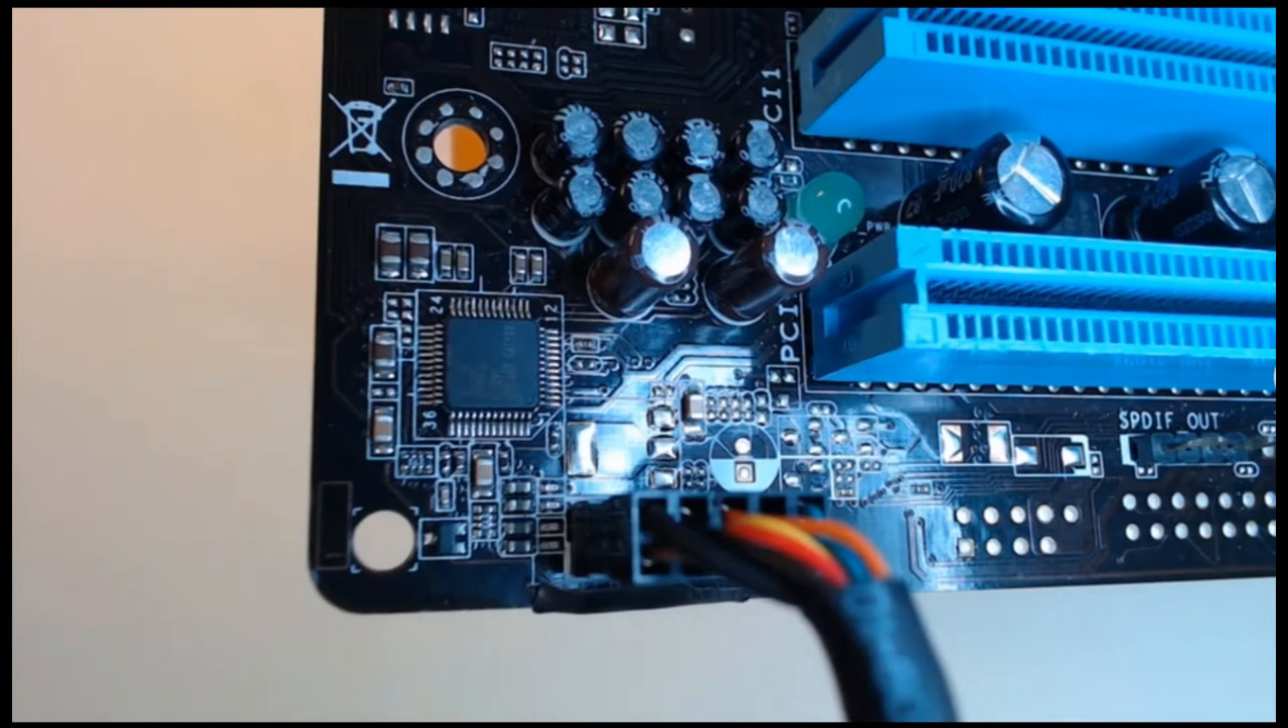So we've got our audio connector connected to our motherboard and now we're going to move over to the front panel.